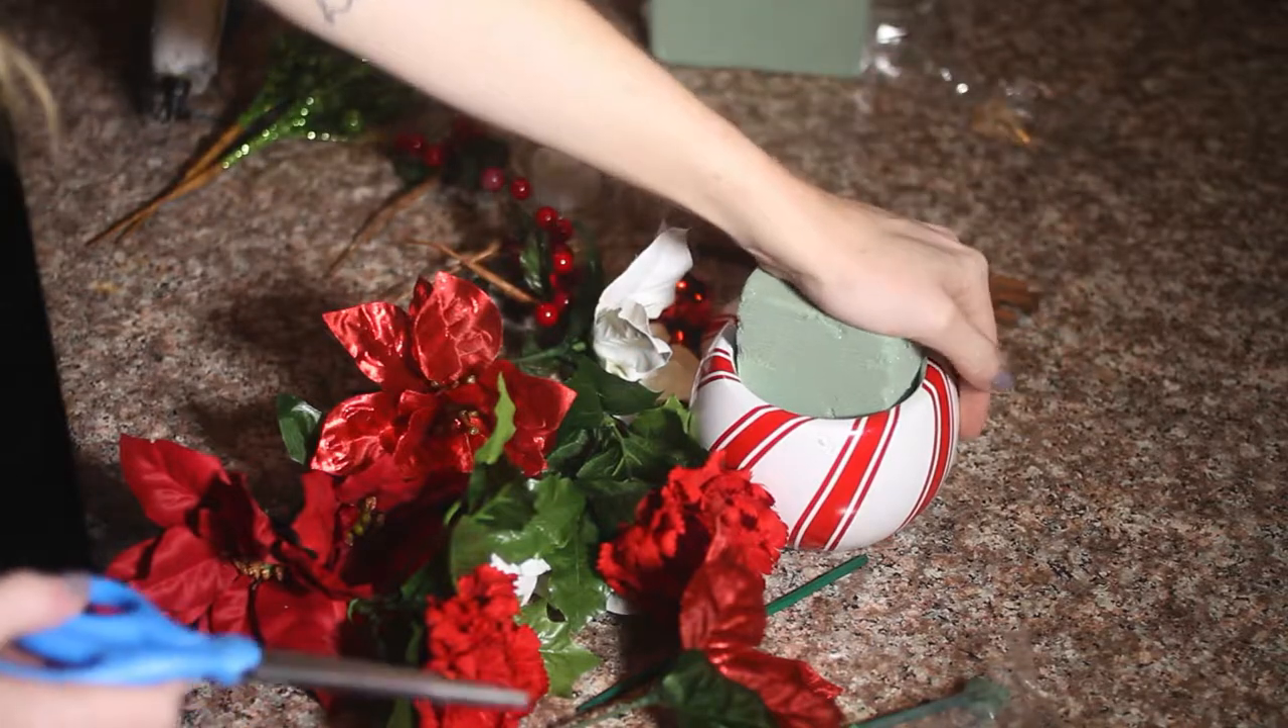So my craft foam, my flower foam is taller than my dish.